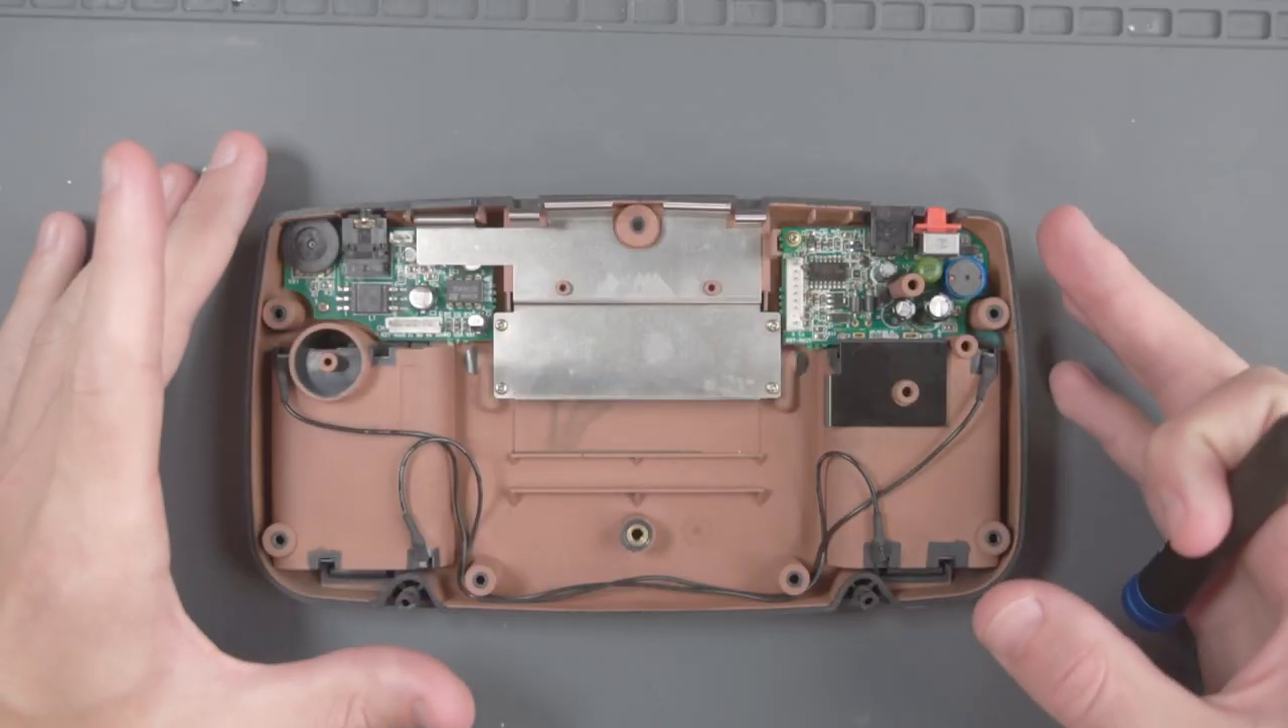We're almost ready to assemble the game gear in our new shell, but I will need this audio board from the old shell. But first we have to remove this shield here.